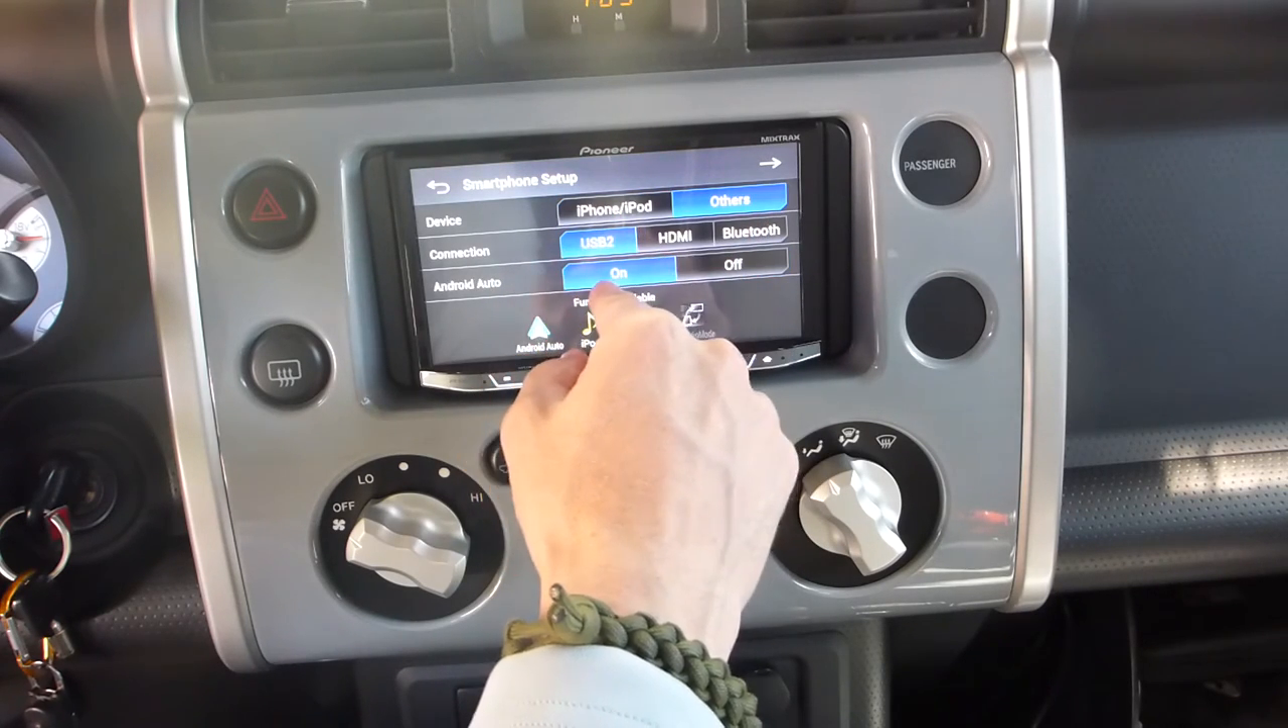Bueno La radio ya está instalada Eso es lo que quería mostrarles.